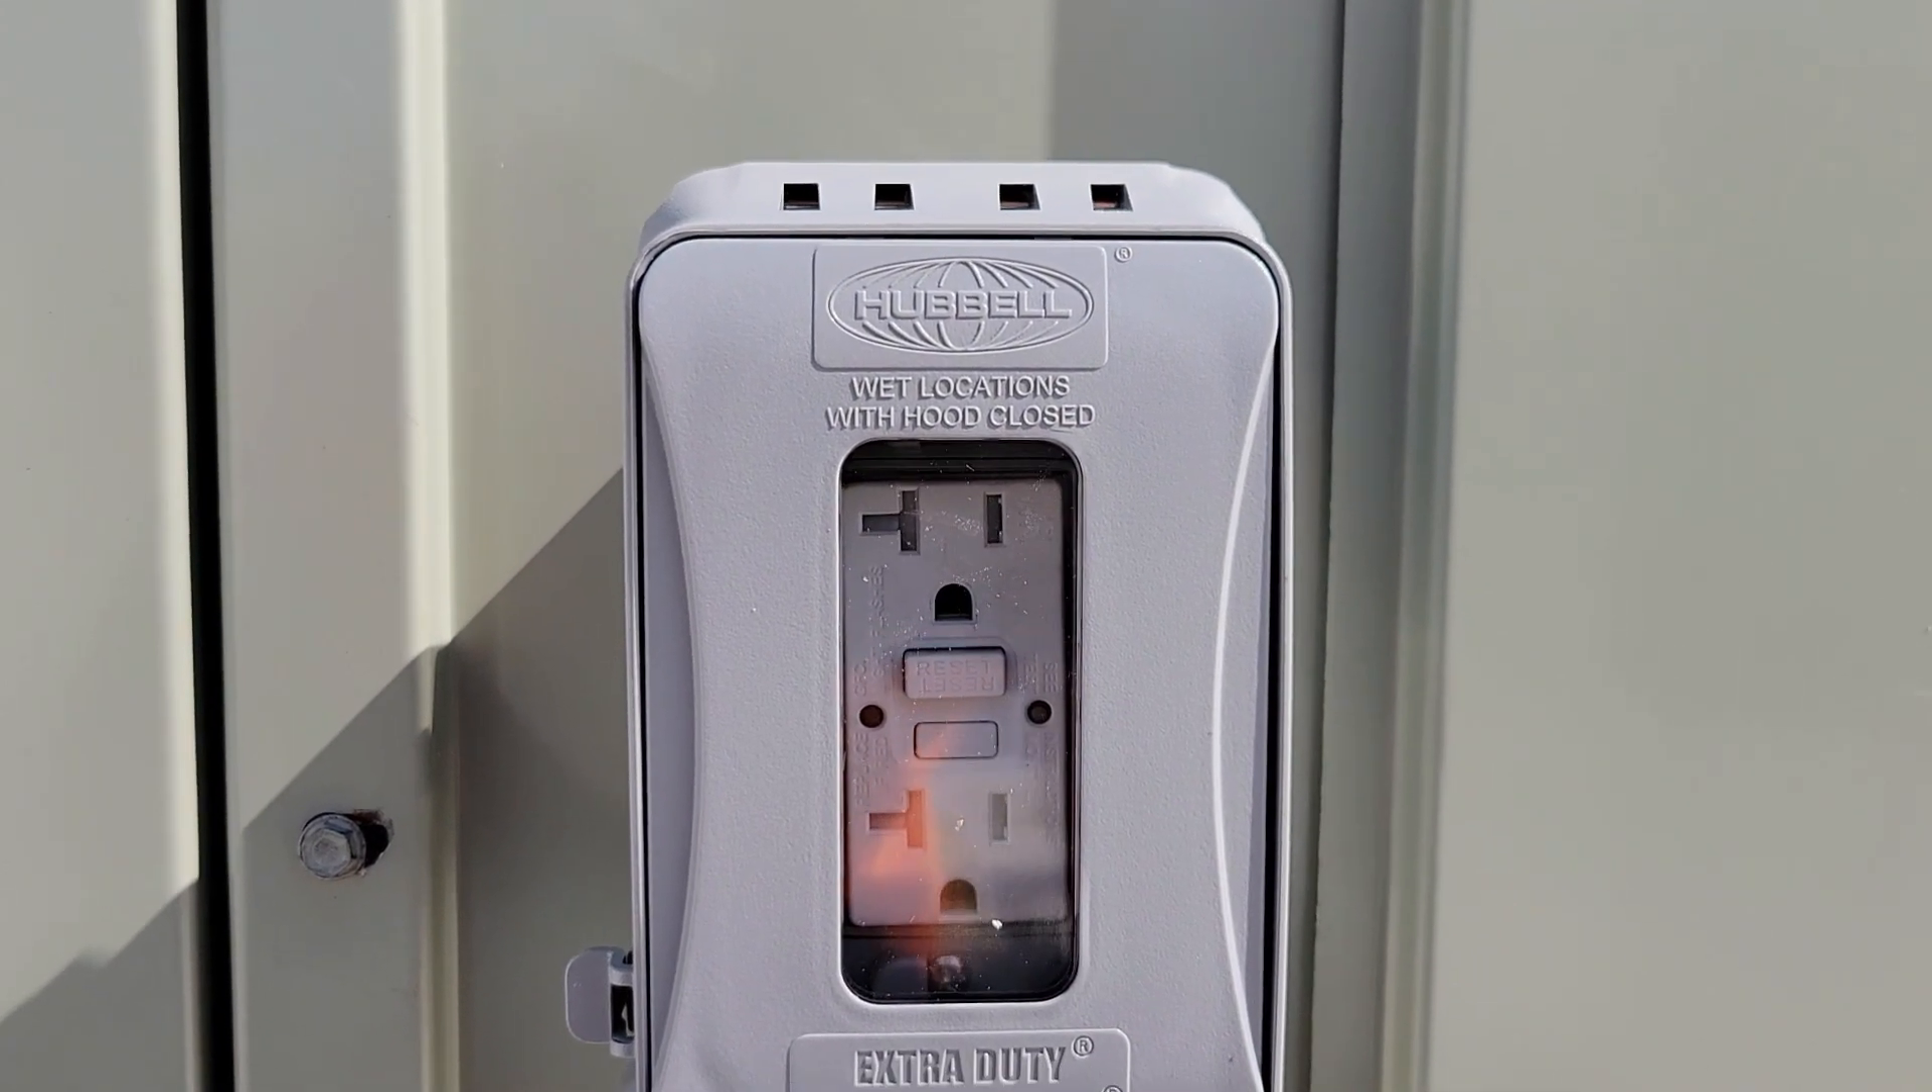Hey guys so there's the uh receptacle with the cover on.